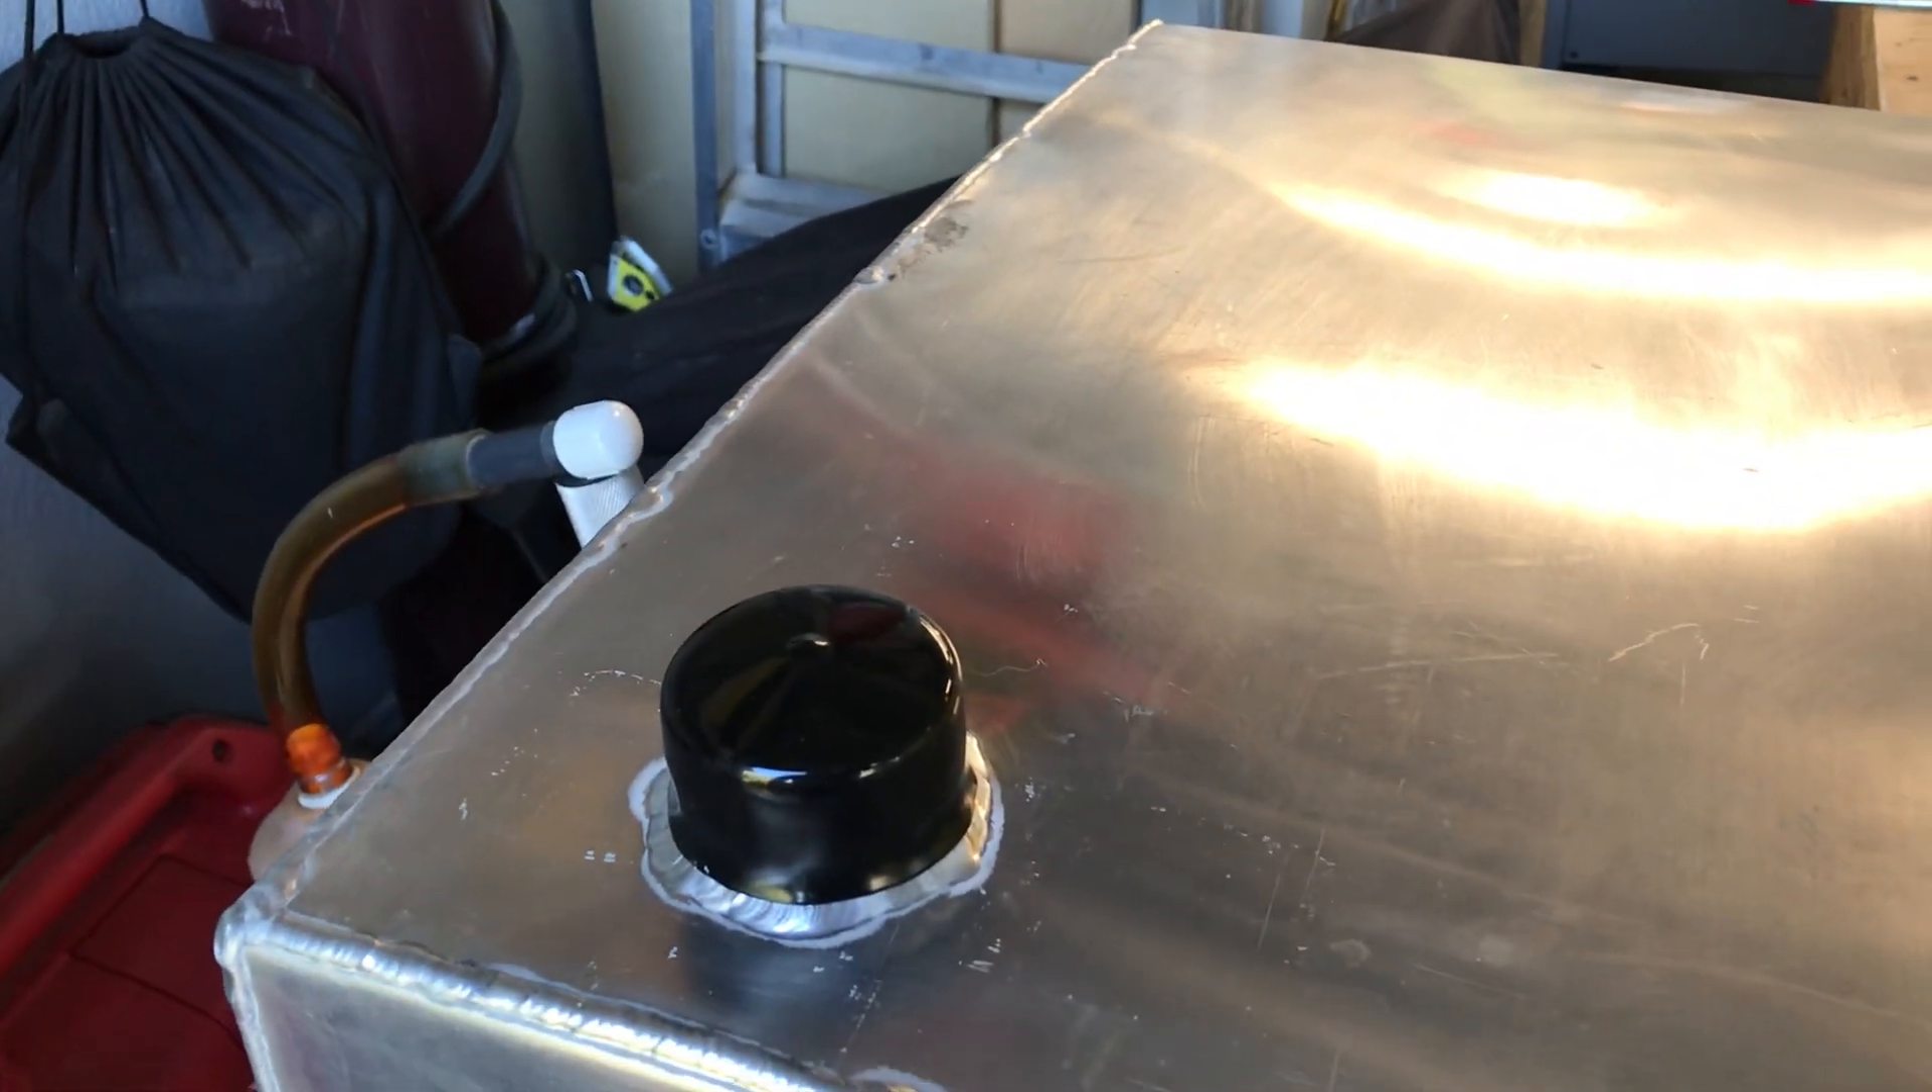The biggest problem I had was finding a way to cap off the filler neck and you can see over here that I've got I've got this rubber cap on here now.